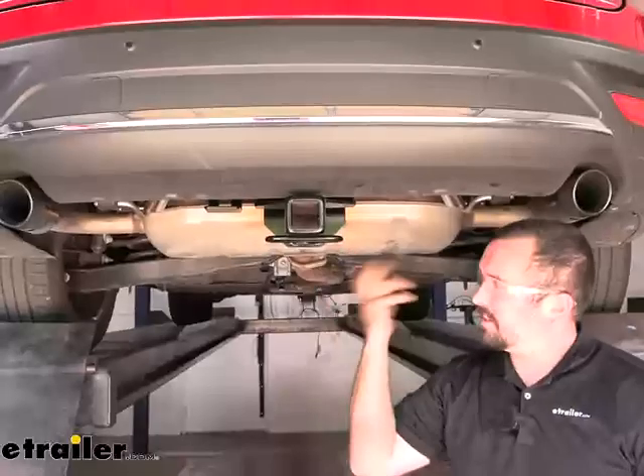We are officially done with the installation of our hitch.